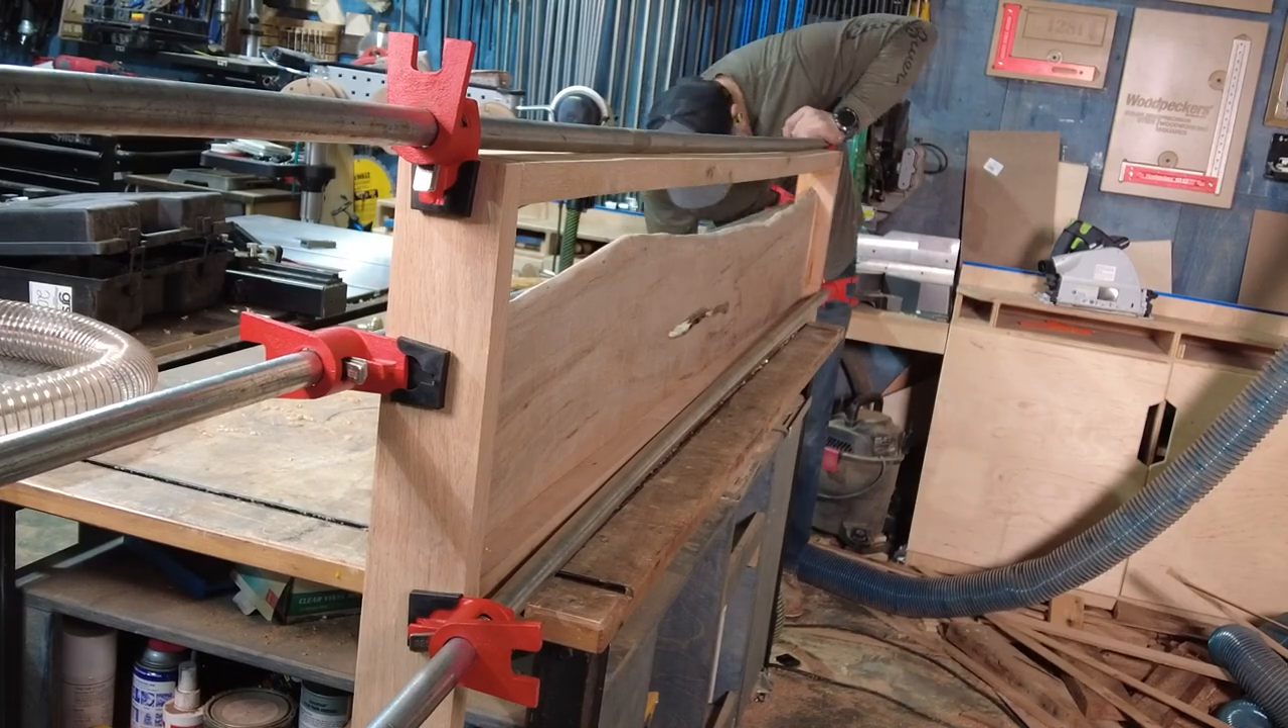And here's what the footboard looks like once it's glued up.